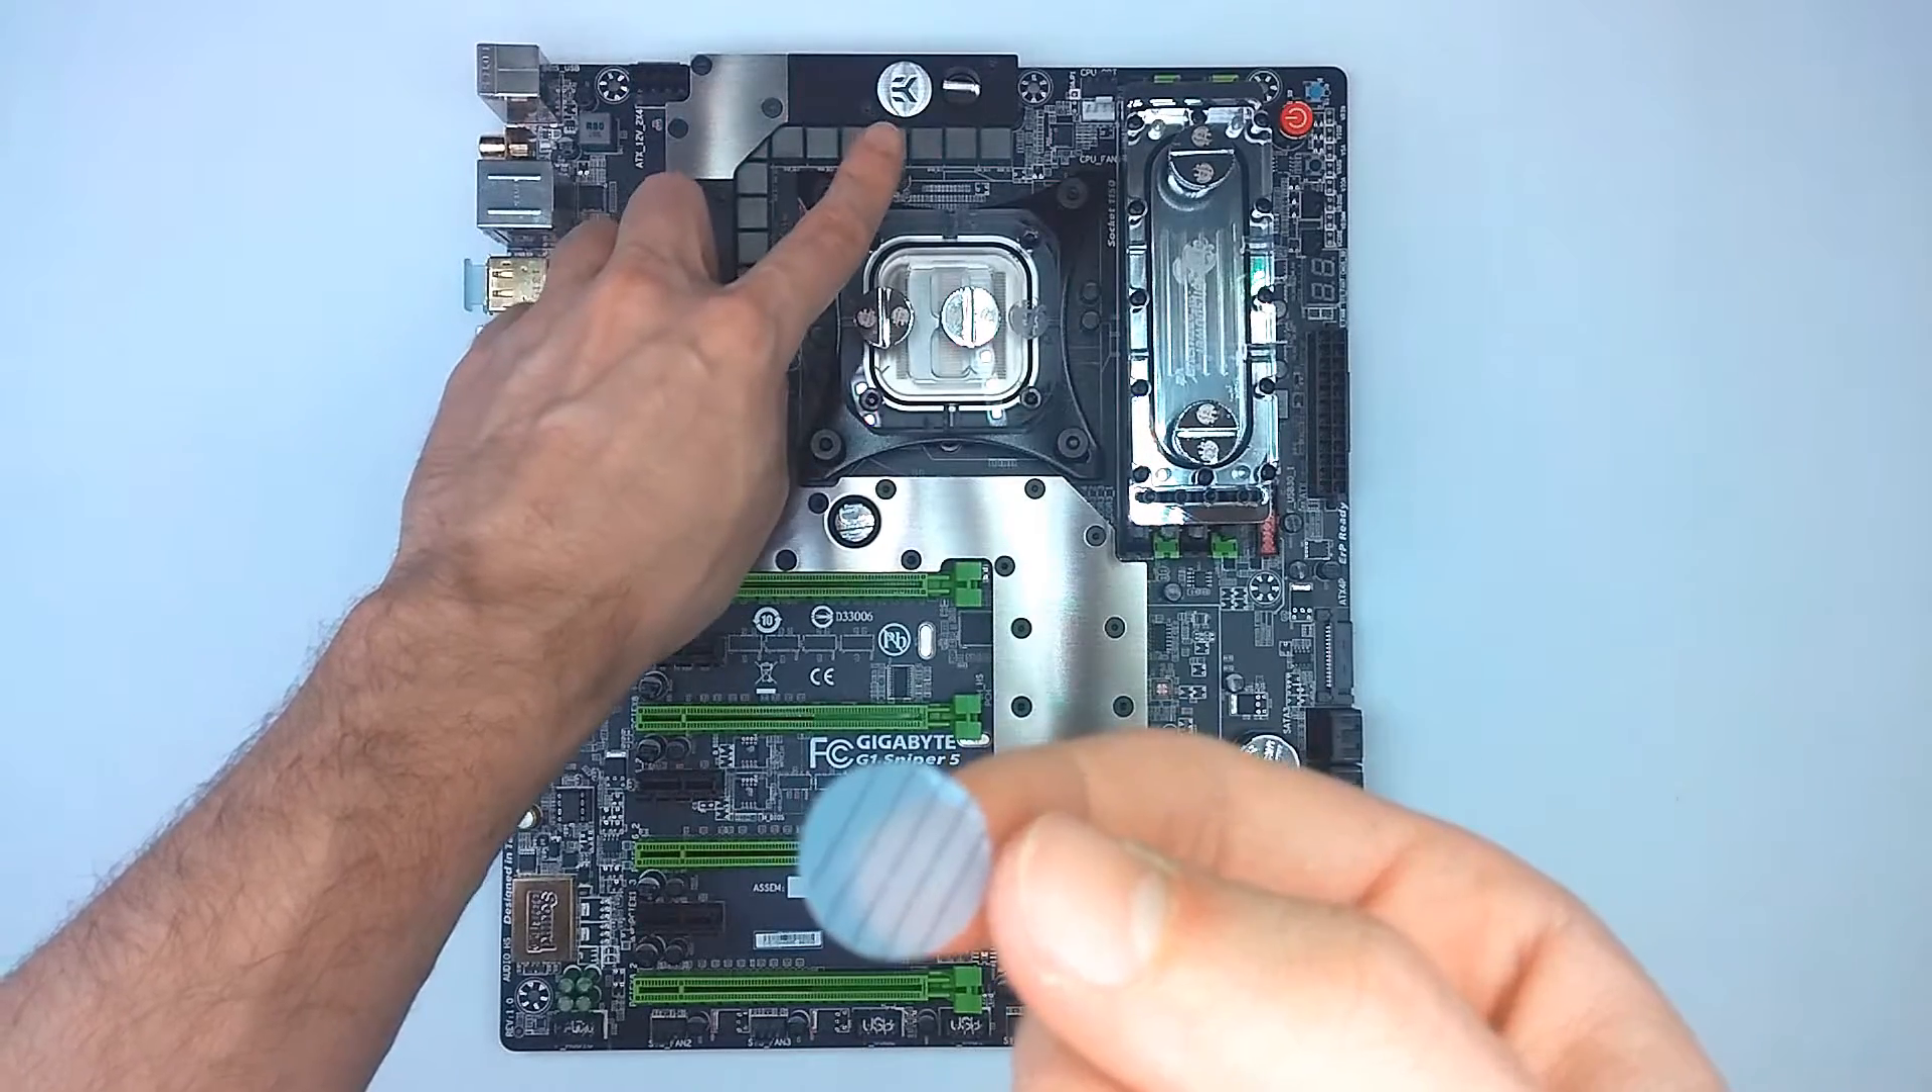And you can now see the fully mounted and finished block.